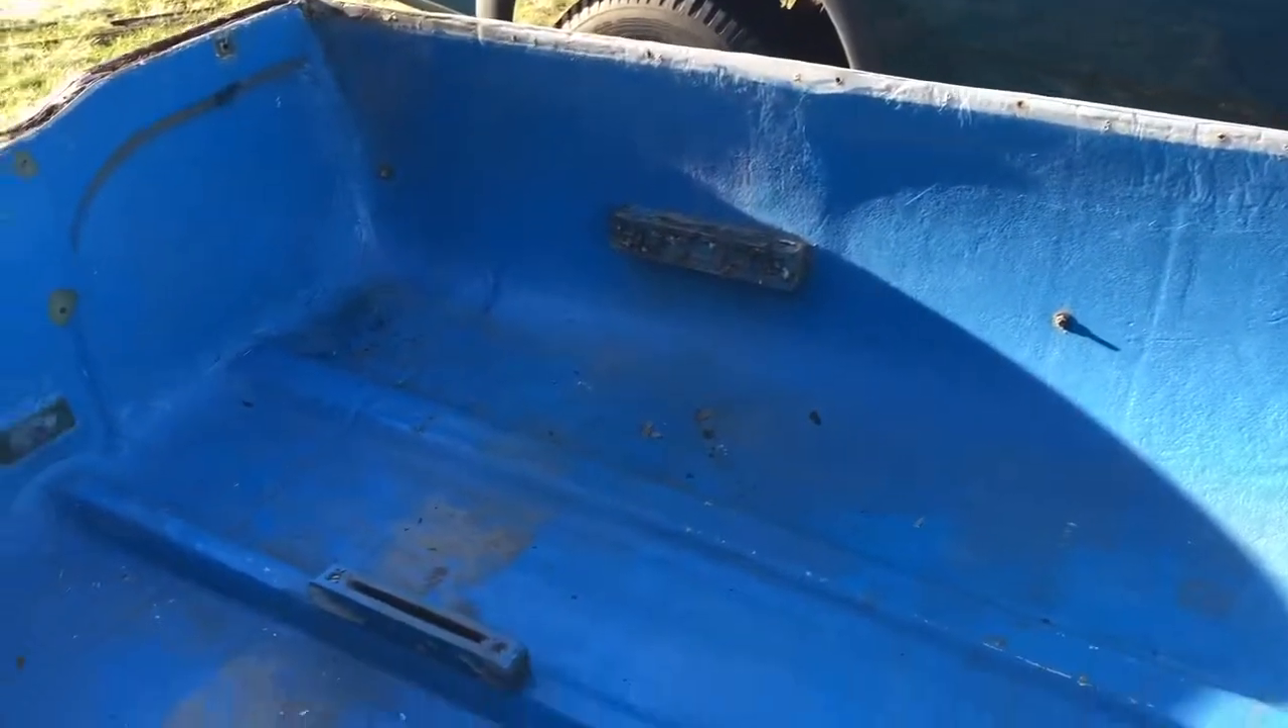This boat is empty, except I've got to still take off these two side pieces here.